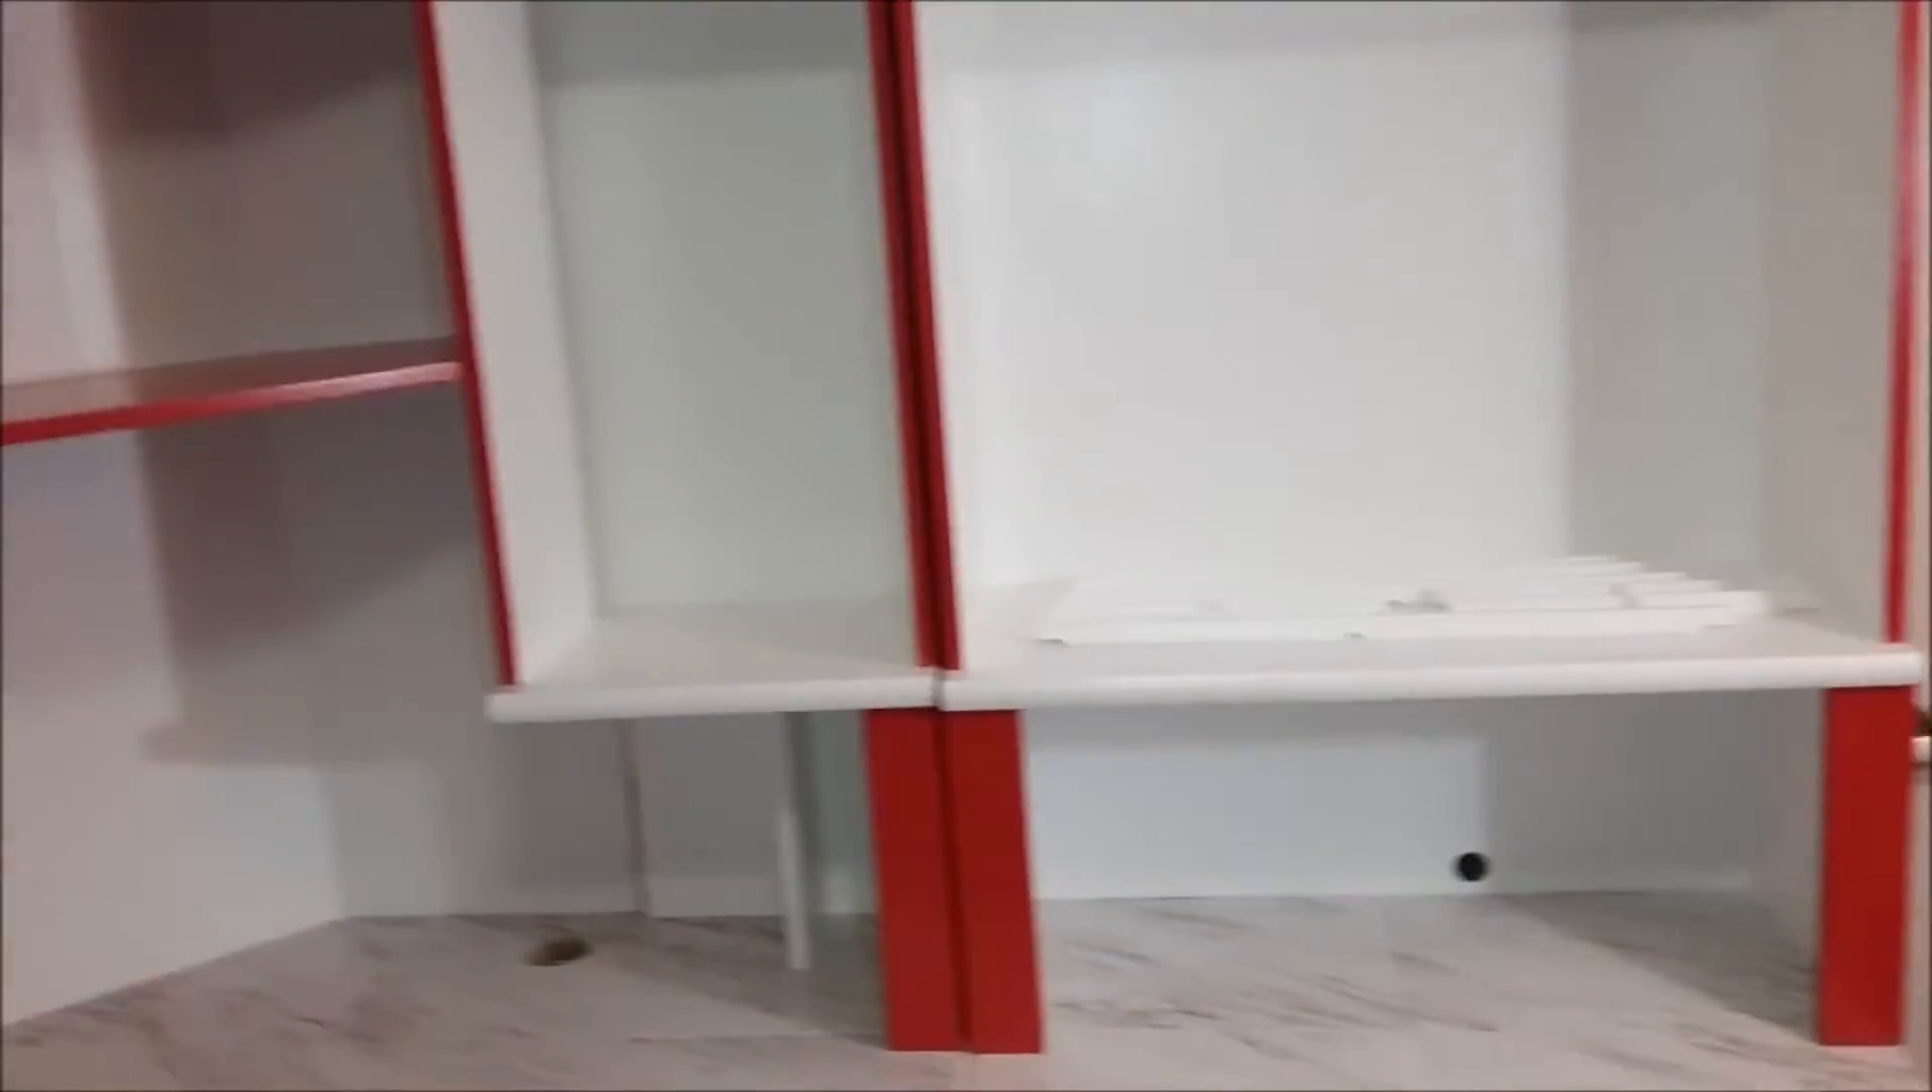This is Anita's desk here. Of course, it doesn't have any doors. Or shelves. Right now.